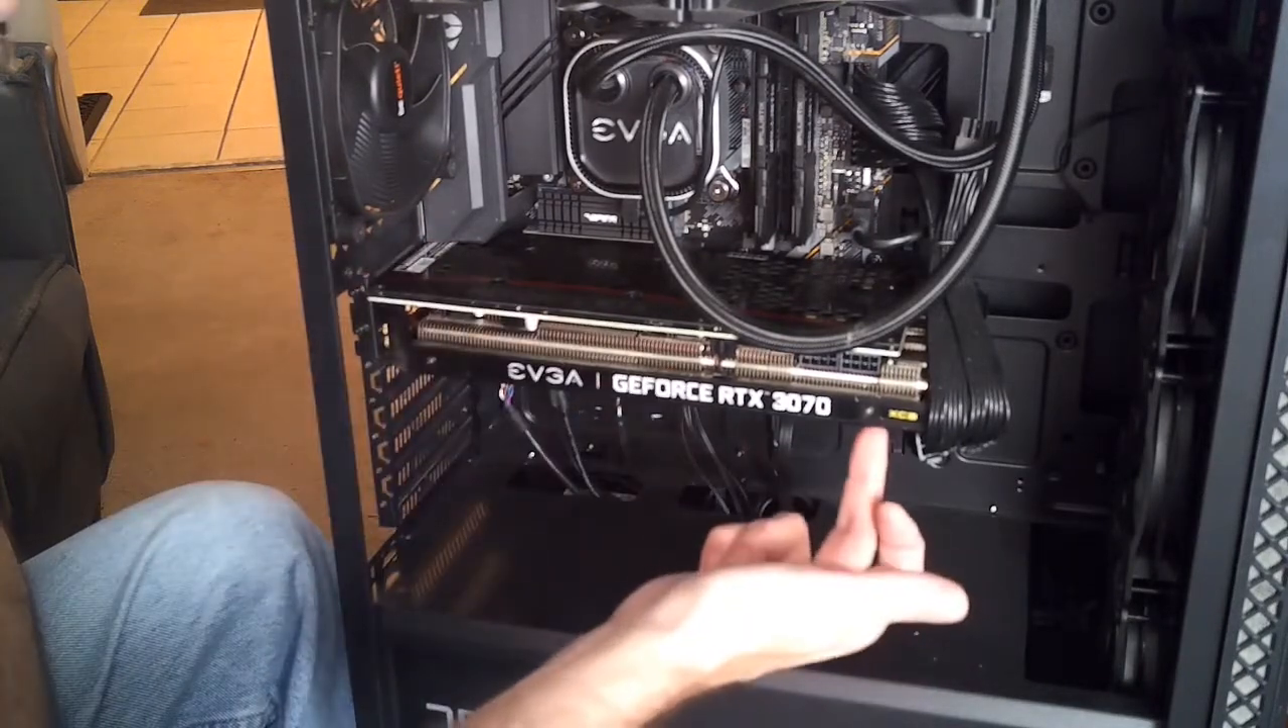Now the card is in. And I've got it screwed in here where it should be.